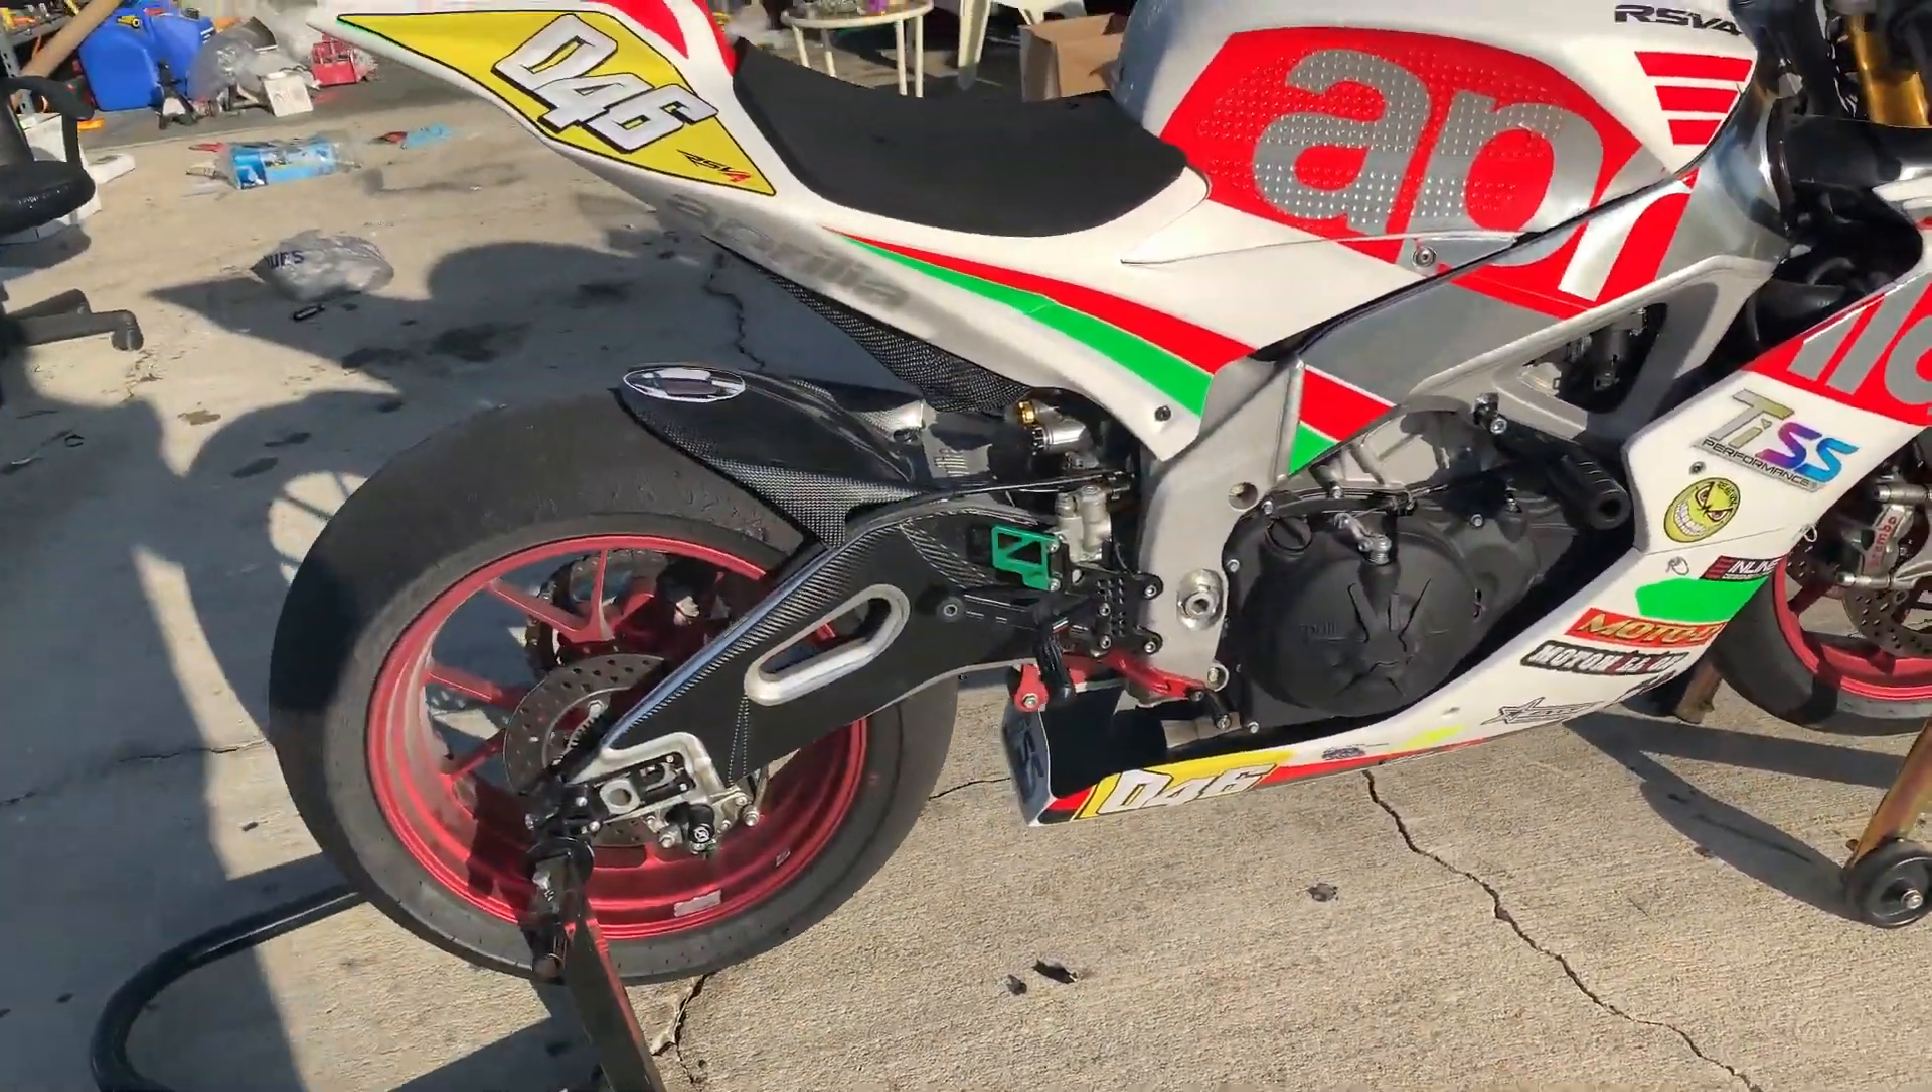You can probably tell we don't have an exhaust.